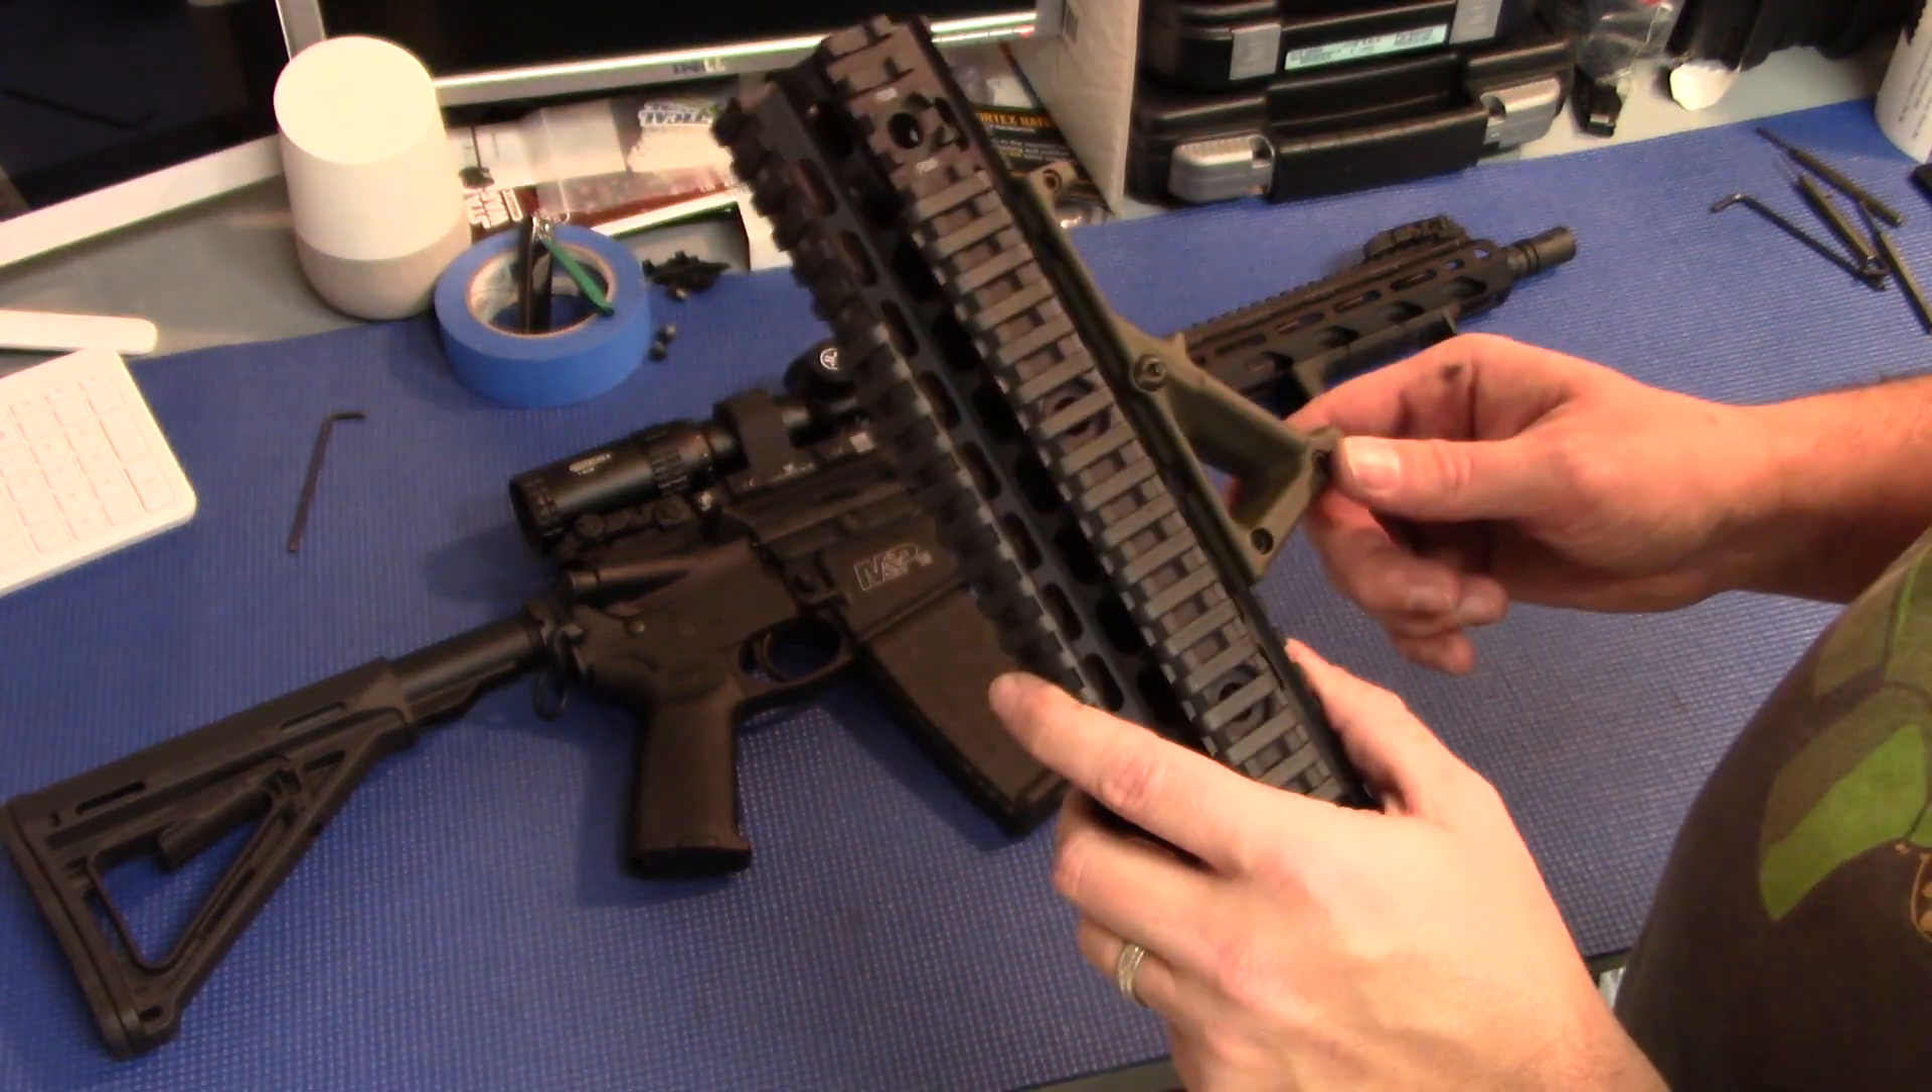I've ridden myself of this big bulky quad rail and that big ol' honkin' AFG on there.